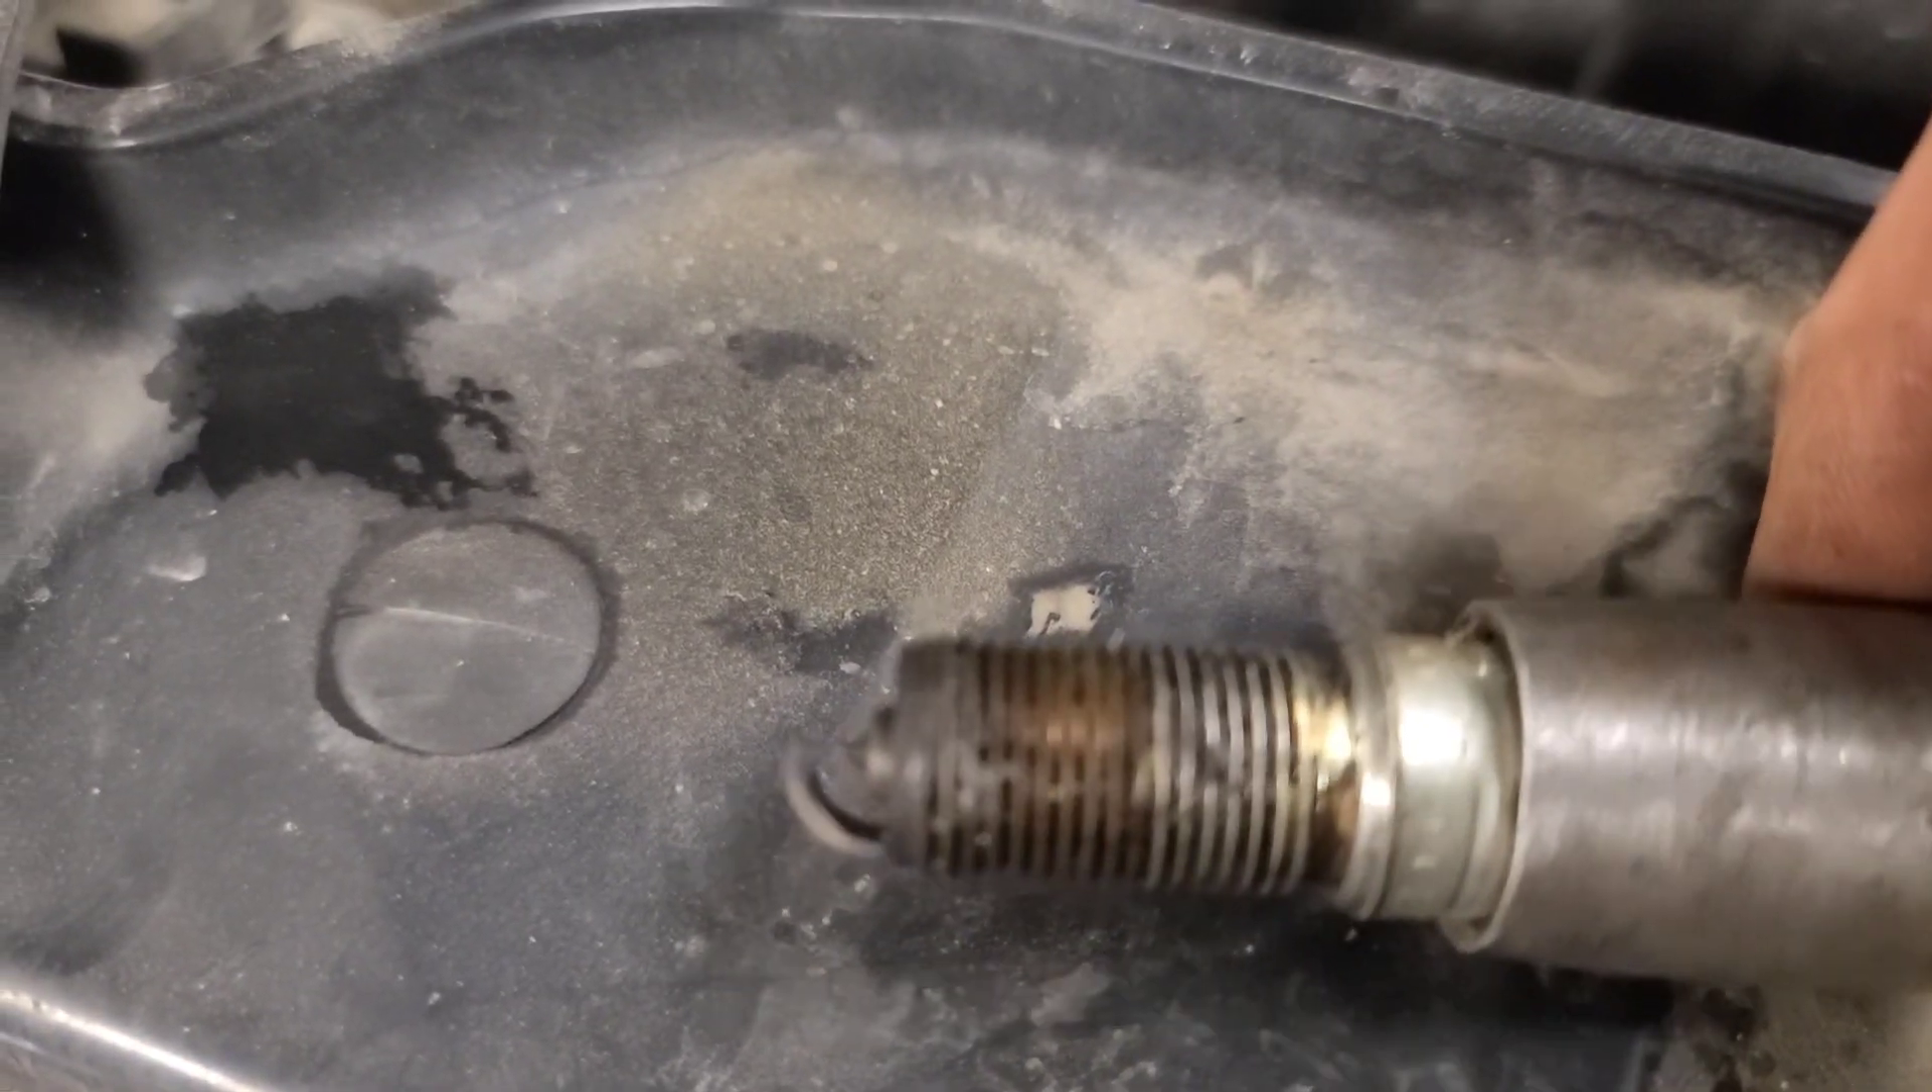So there's the spark plug out of this cylinder.